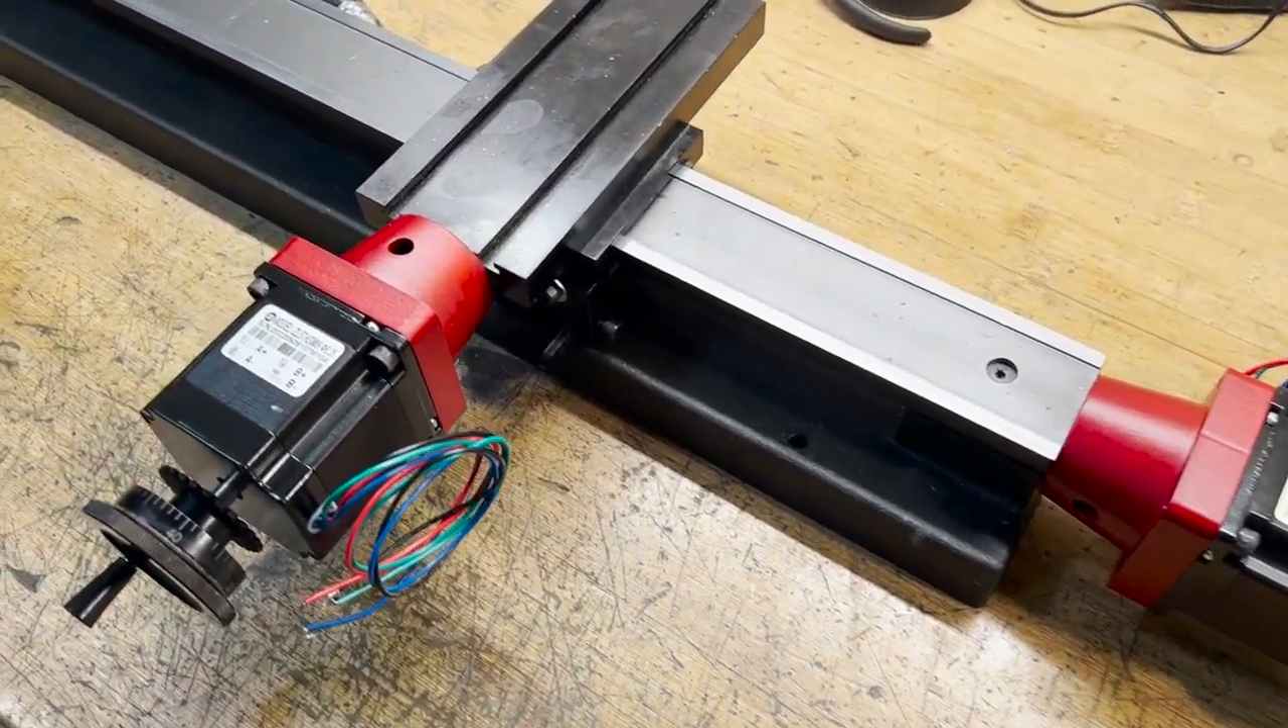Get everything tight. And there you can see I've got these motors mounted up.